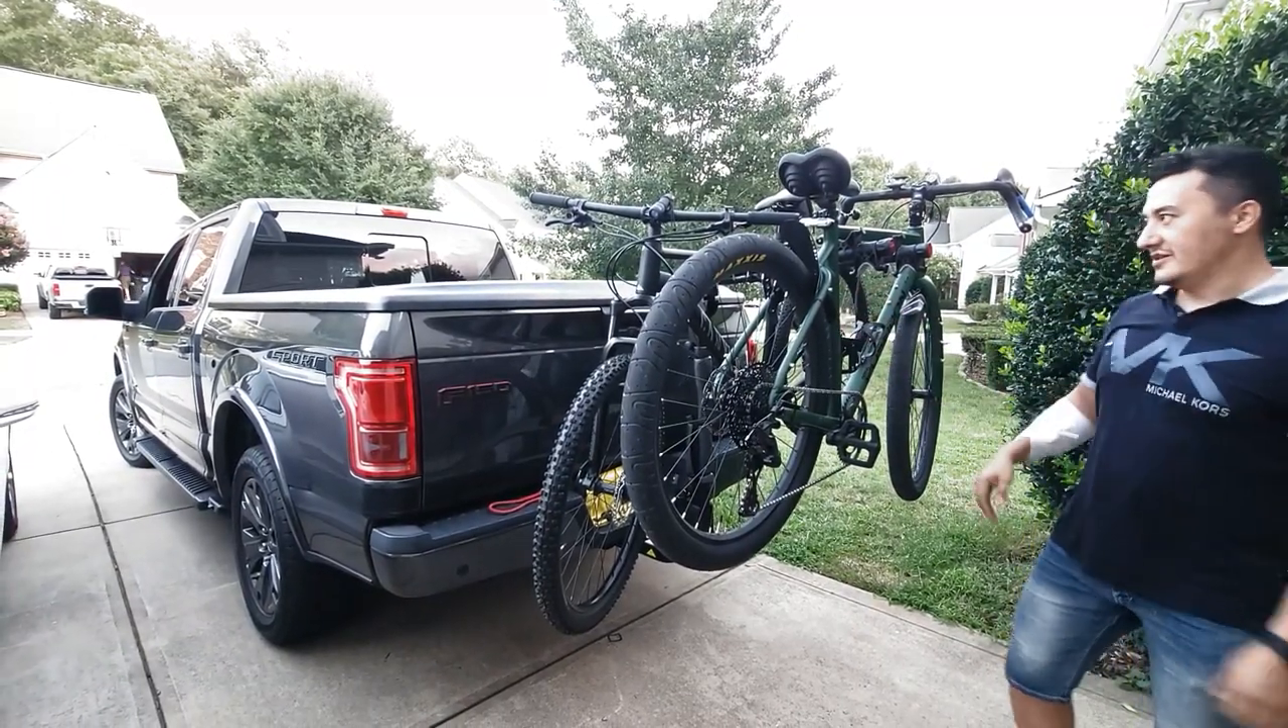That's it bike is mounted.